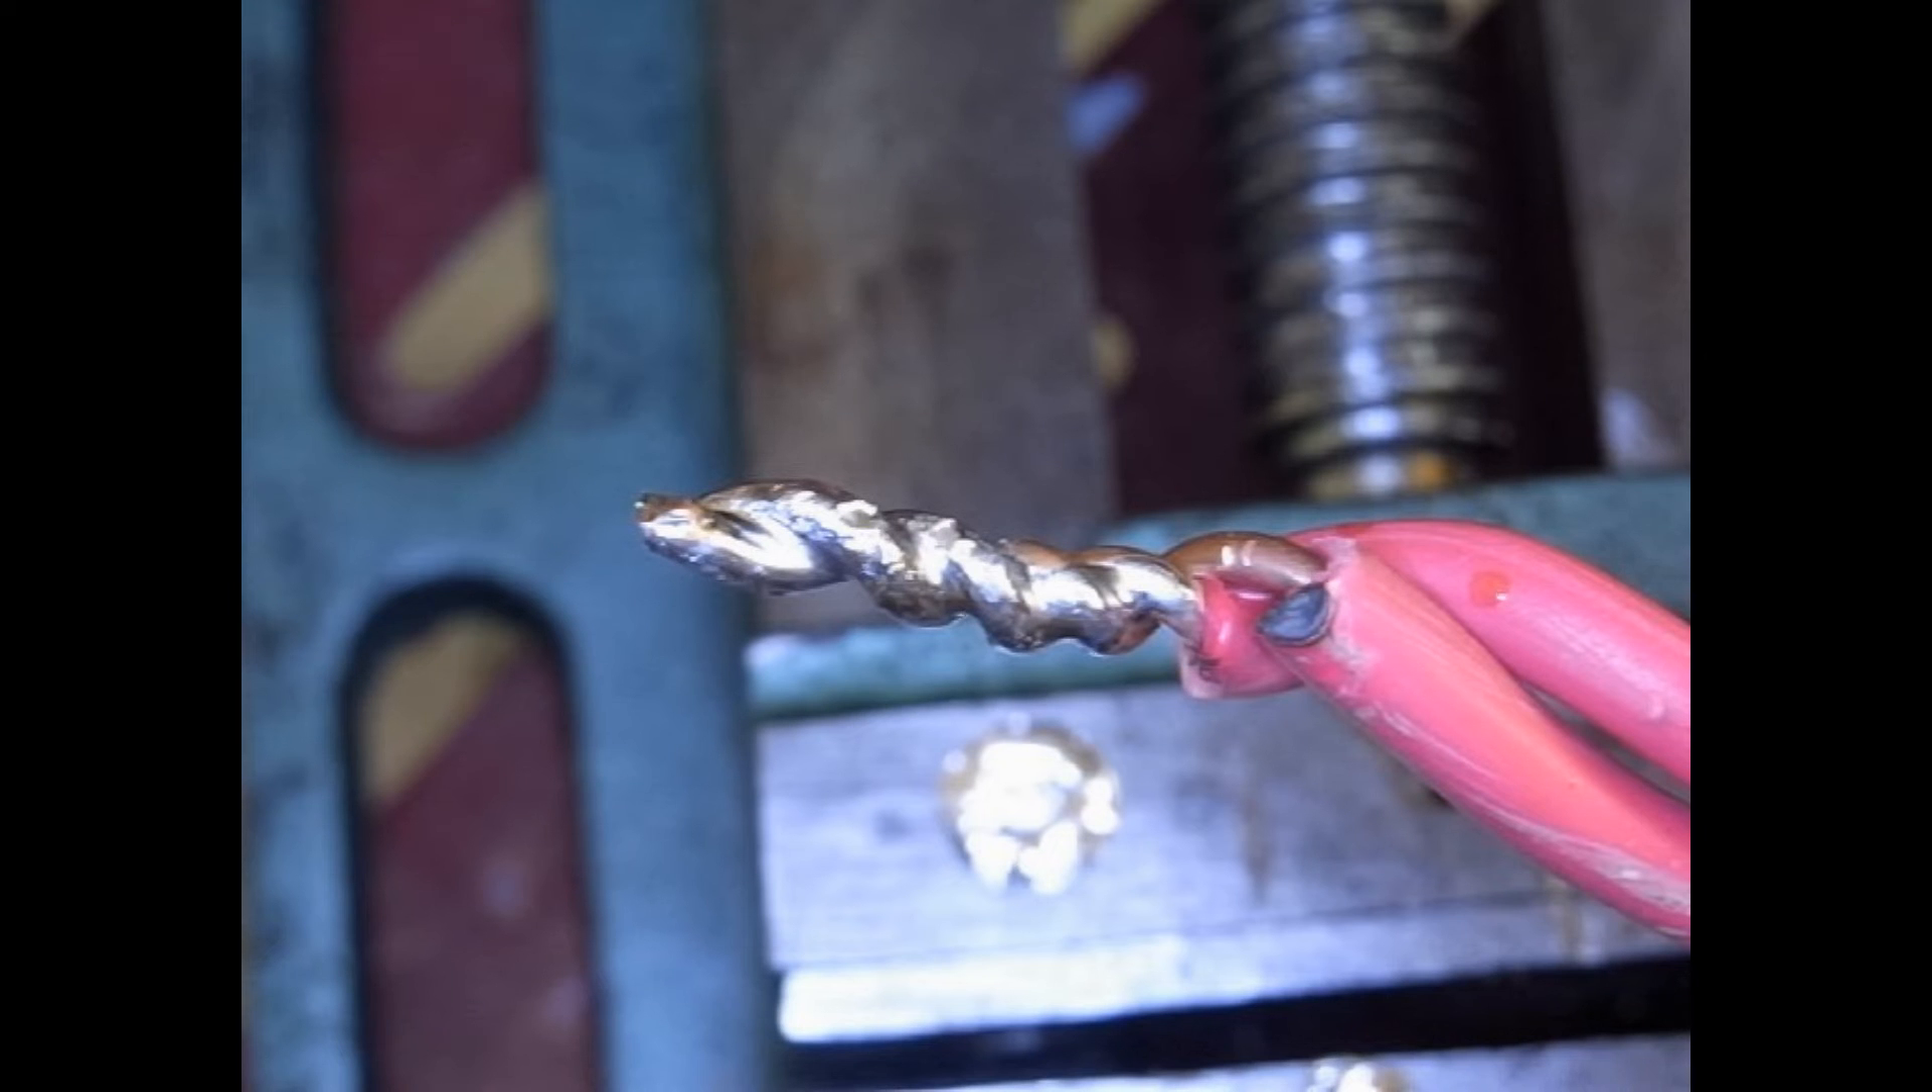So, there's a joint that is completely heat soaked and completely joined with solder.